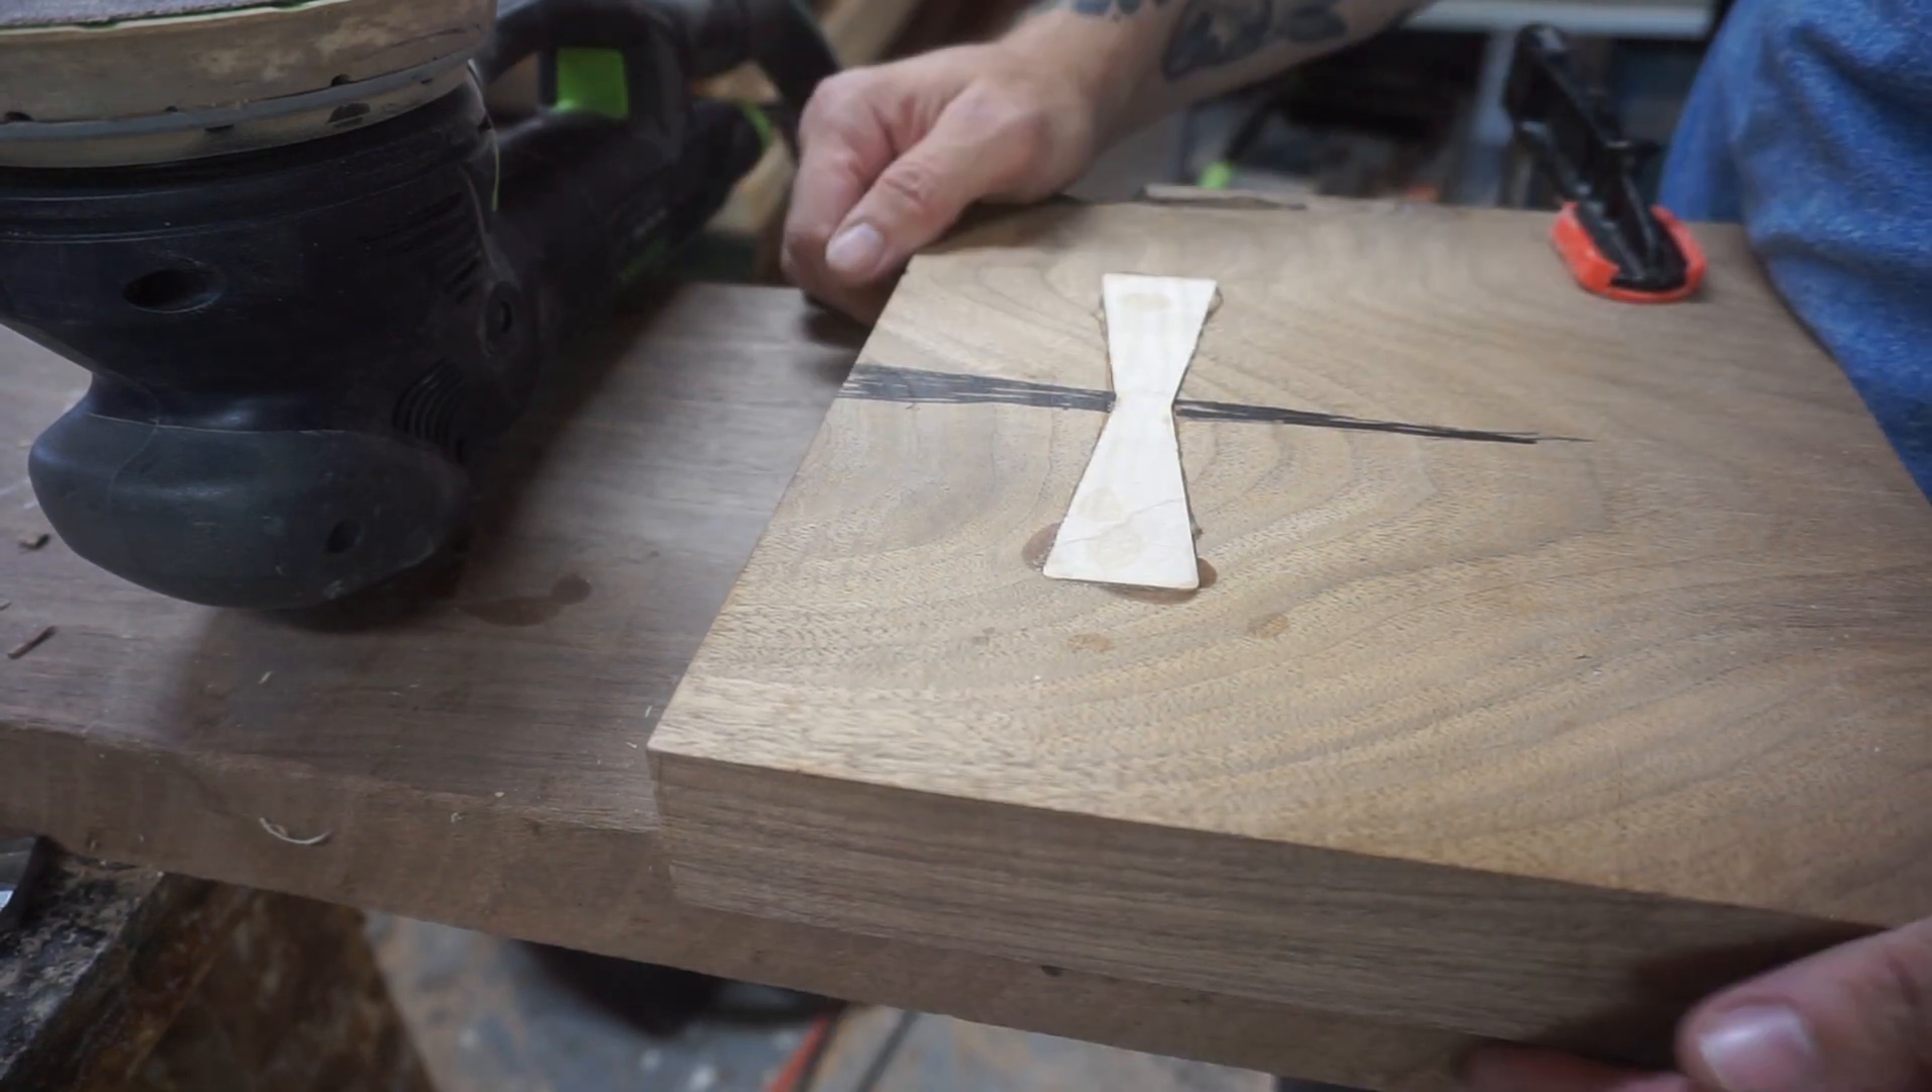You got the bow tie nice and centered on the crack it's sitting slightly high so you can sand it down to the right level.